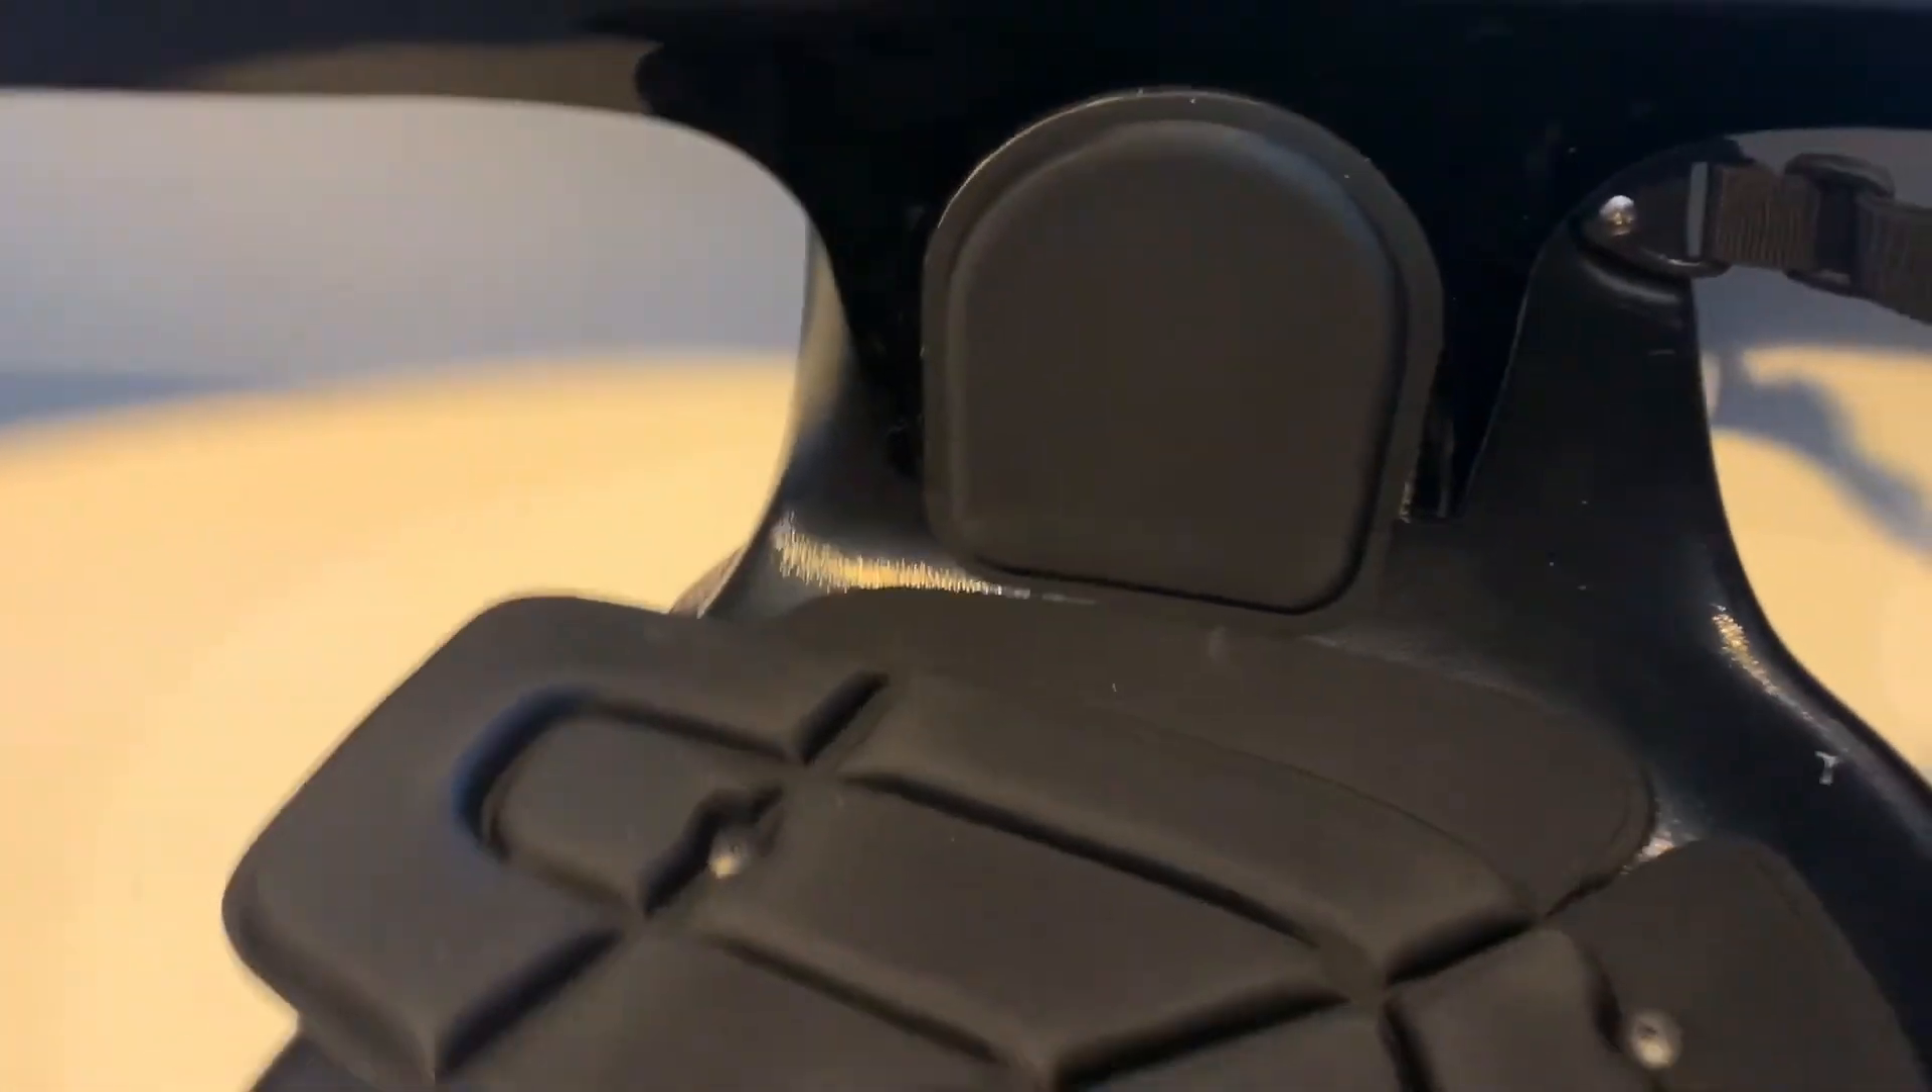All right and now we've got the pads in we are ready to get back to the water.